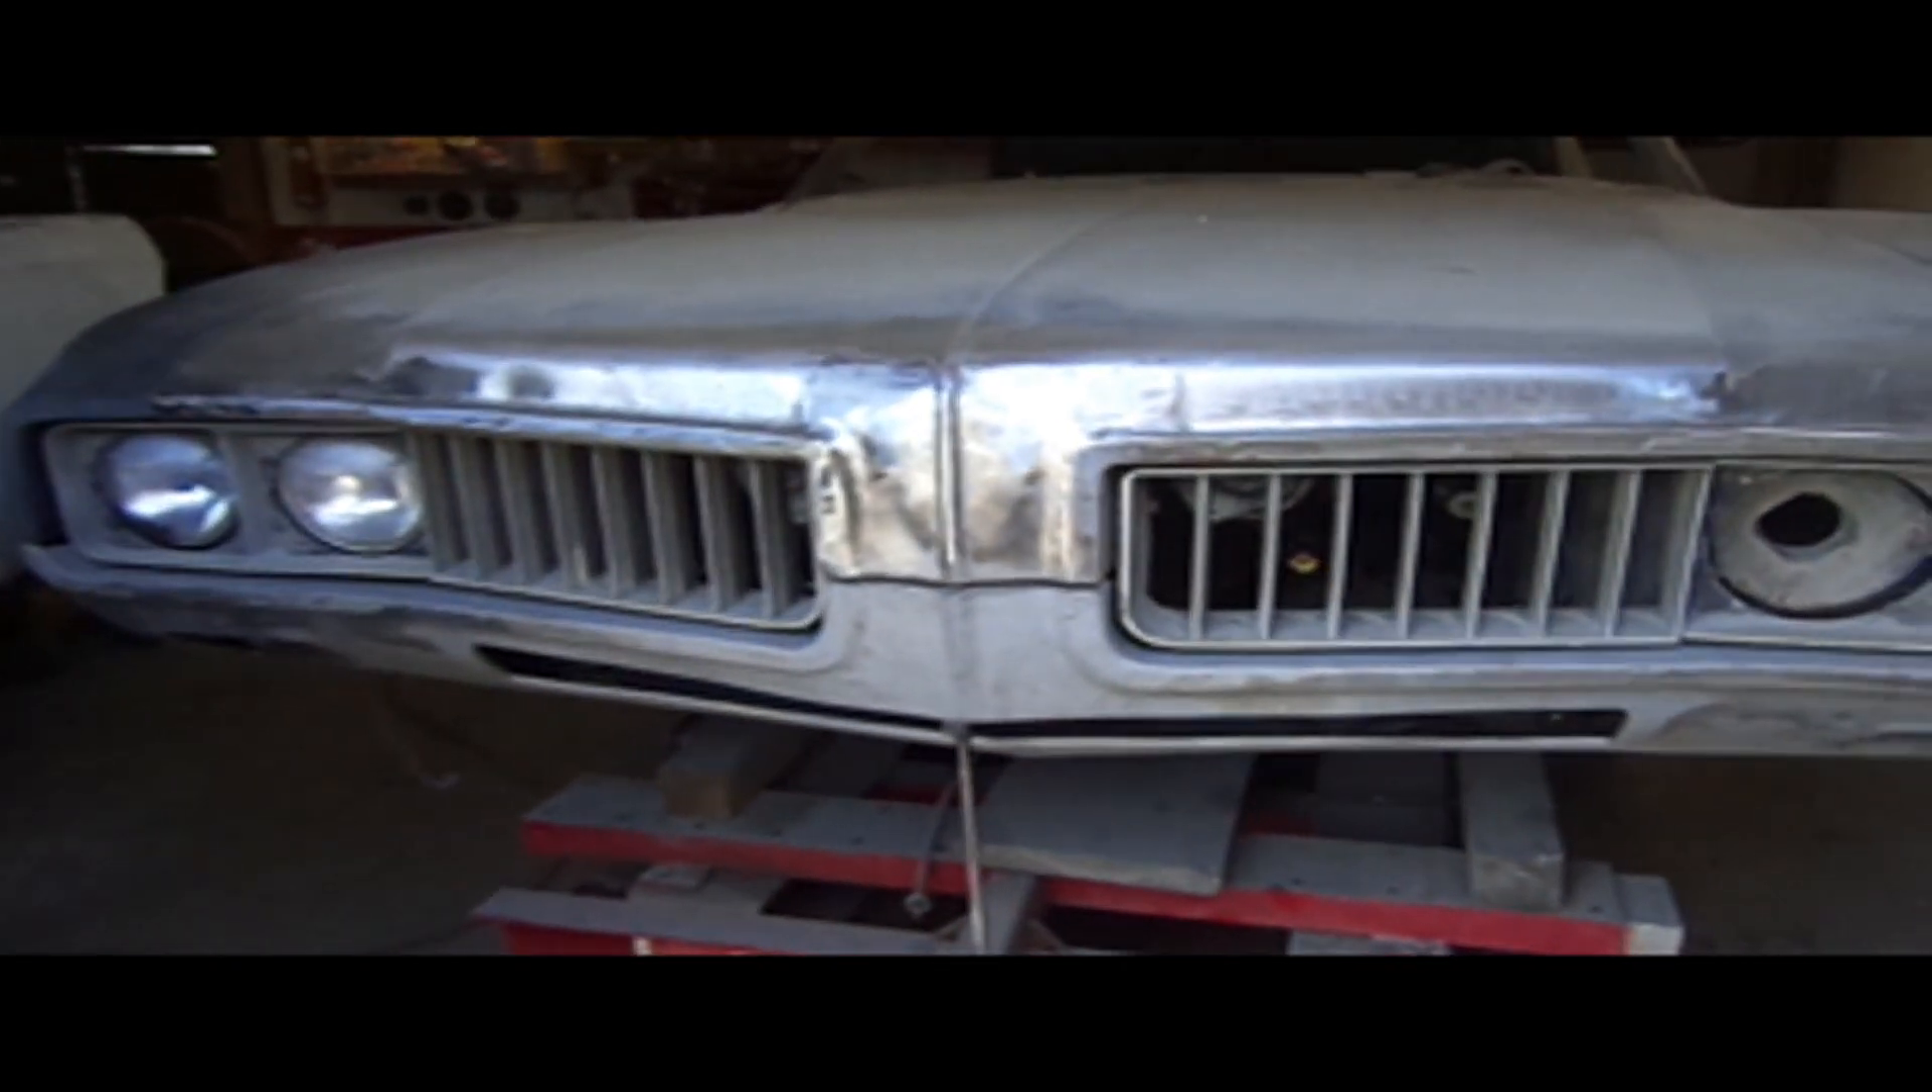So that's what it looks like with the grill in it. And it doesn't look, it doesn't look horrible.